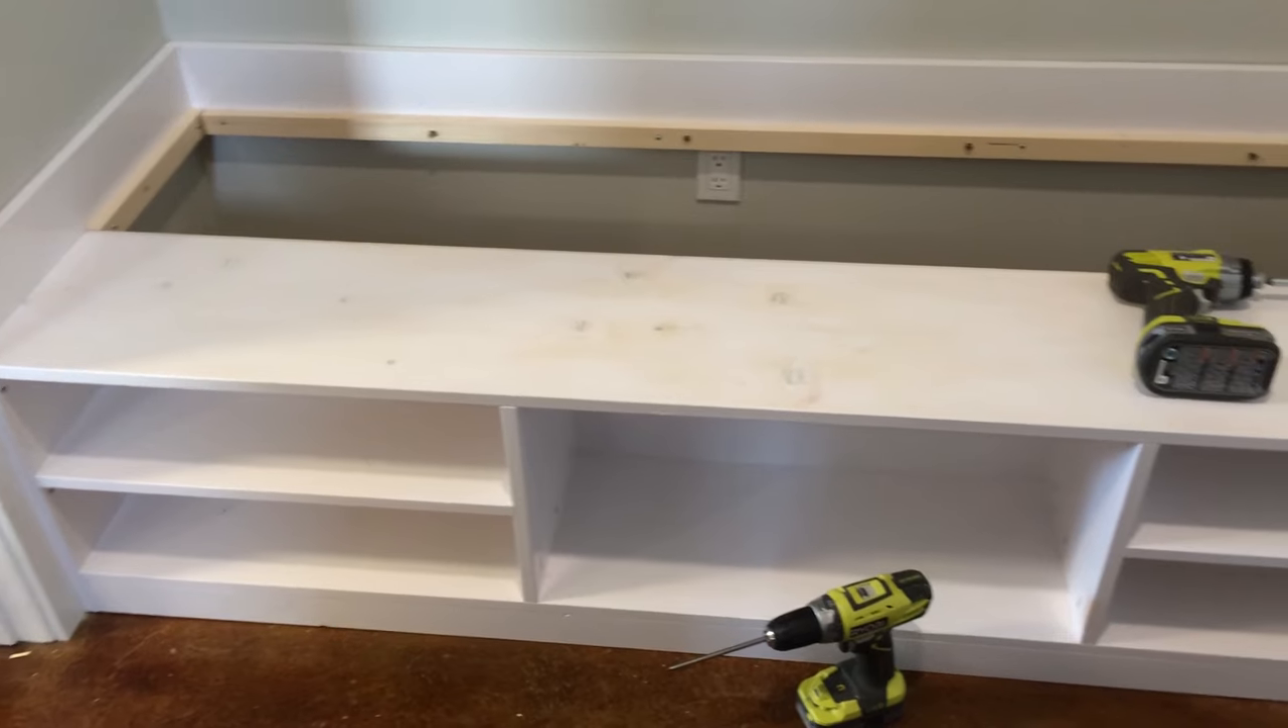Then we screwed 1x2 cleats around the back and sides attaching to the bottom of the trim piece.